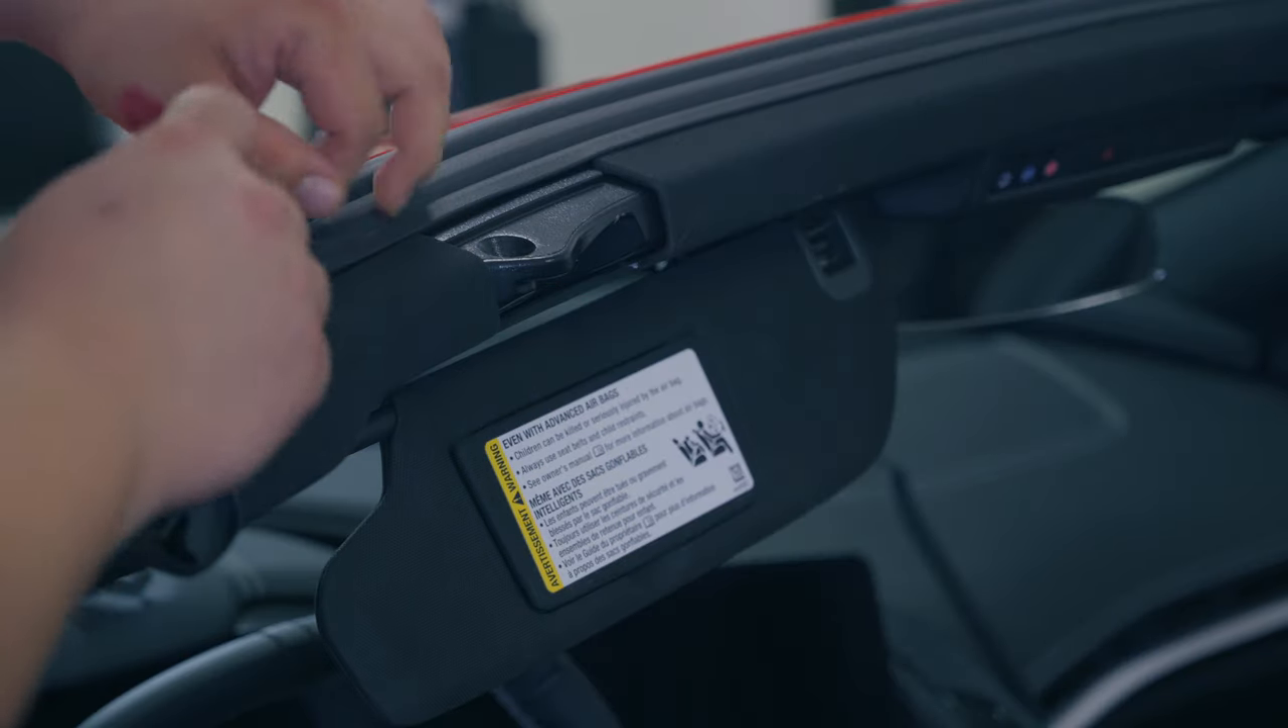For now, we're keeping the visor in here. We need to start removing some of this headliner trim.